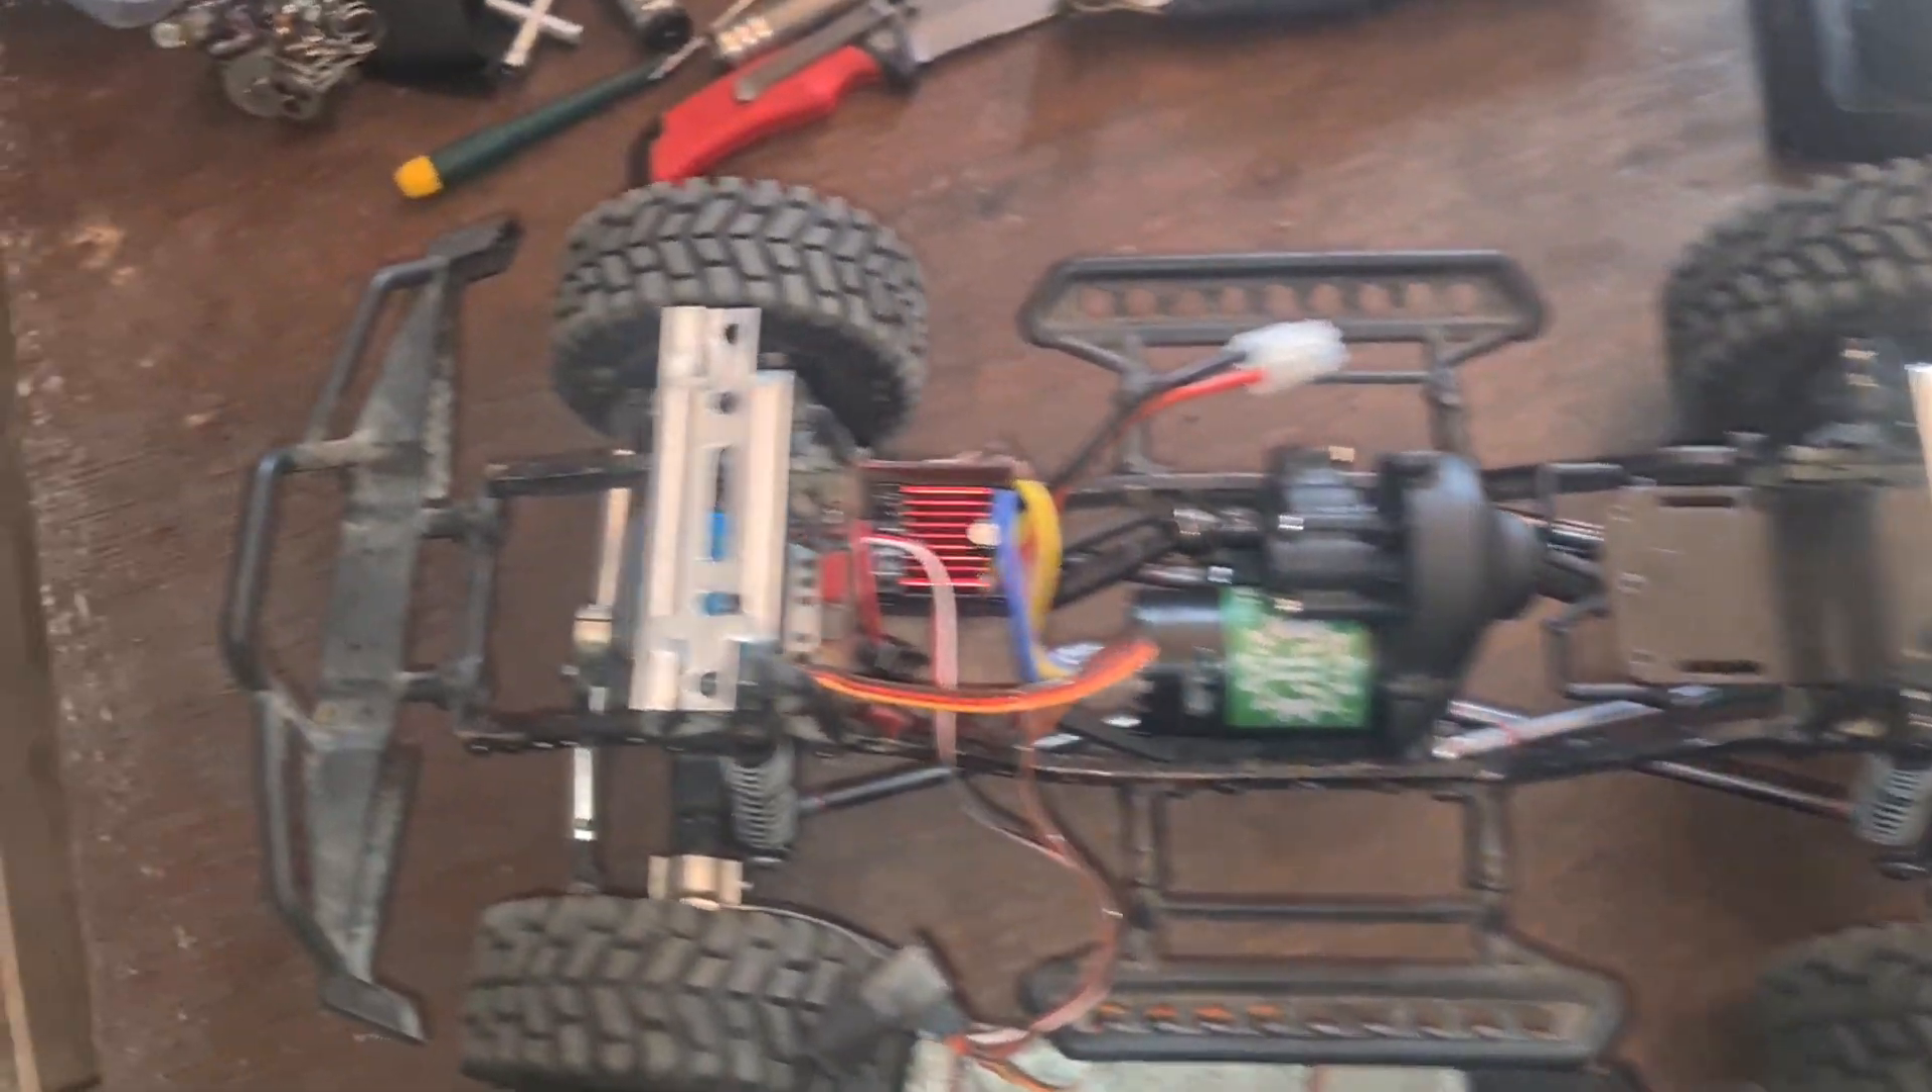Так ну все коробка с мотором на месте шасси собрано все.